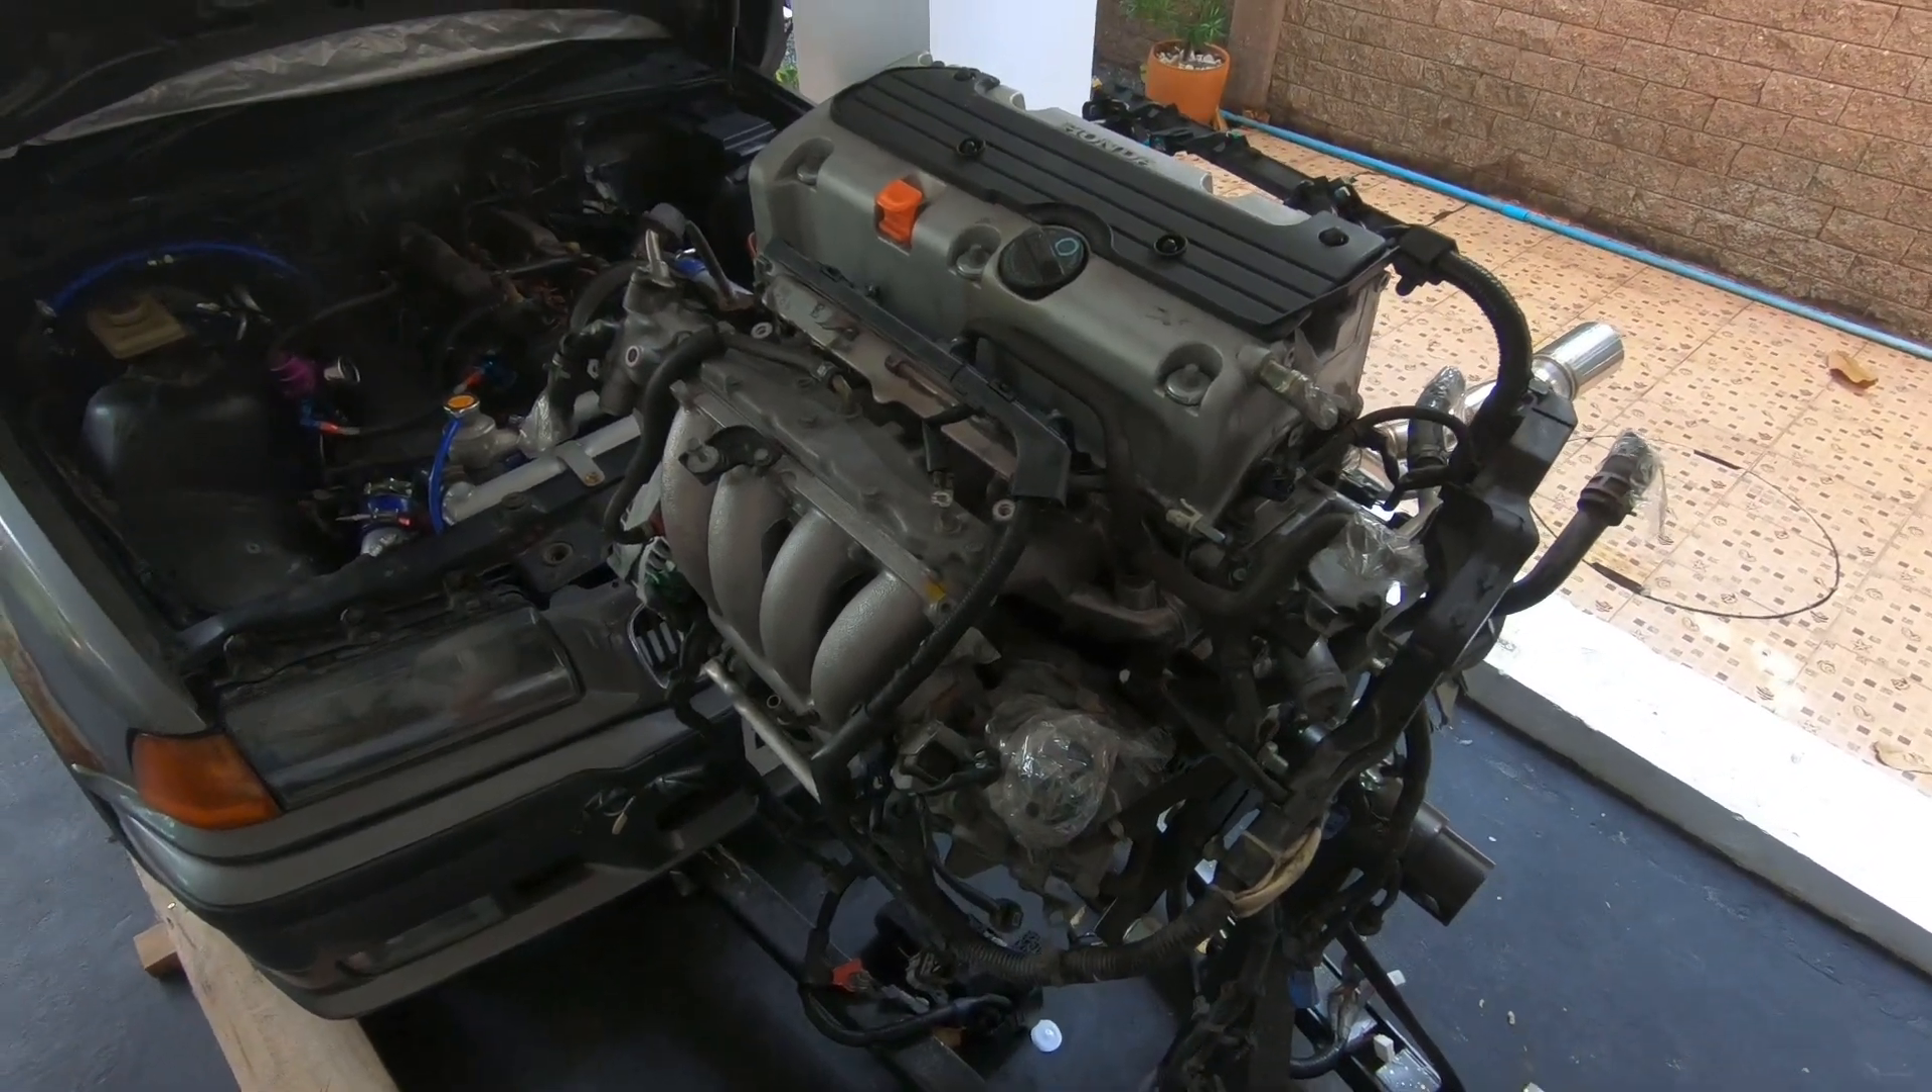In this case we have most of the engine harness still on the engine.